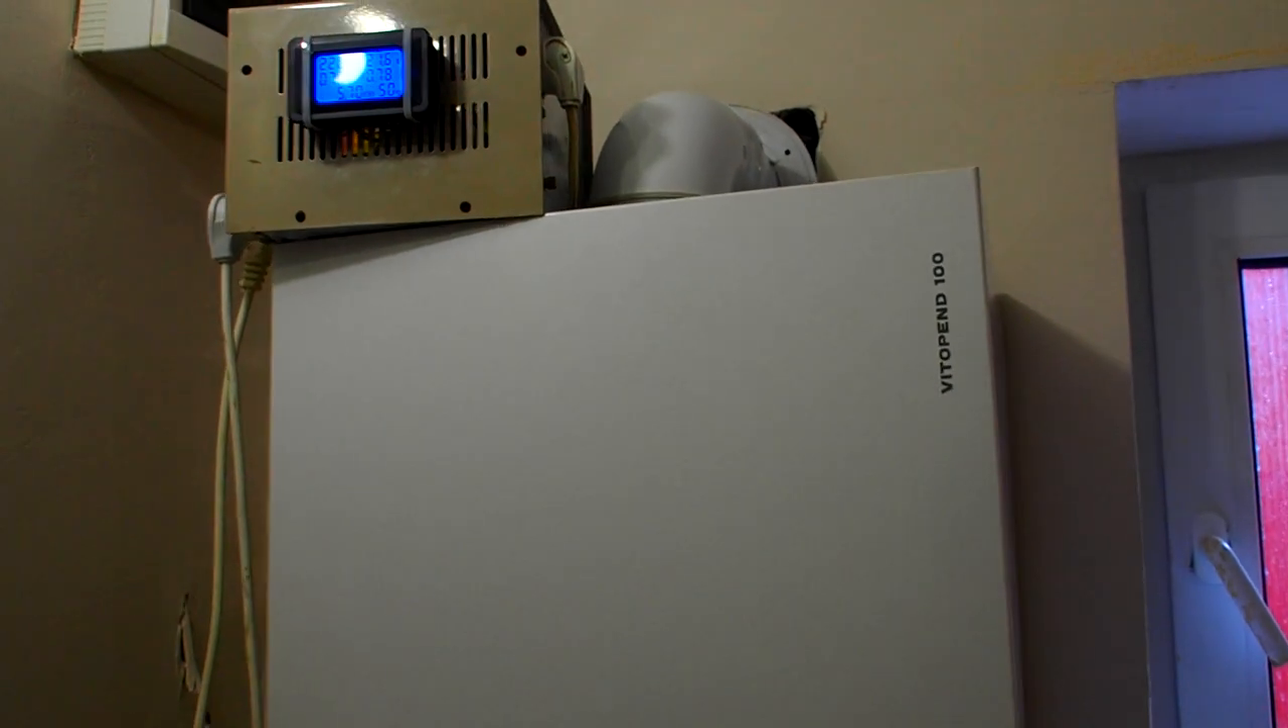Вот собрали наш котел в кожух подключили стабилизатор.